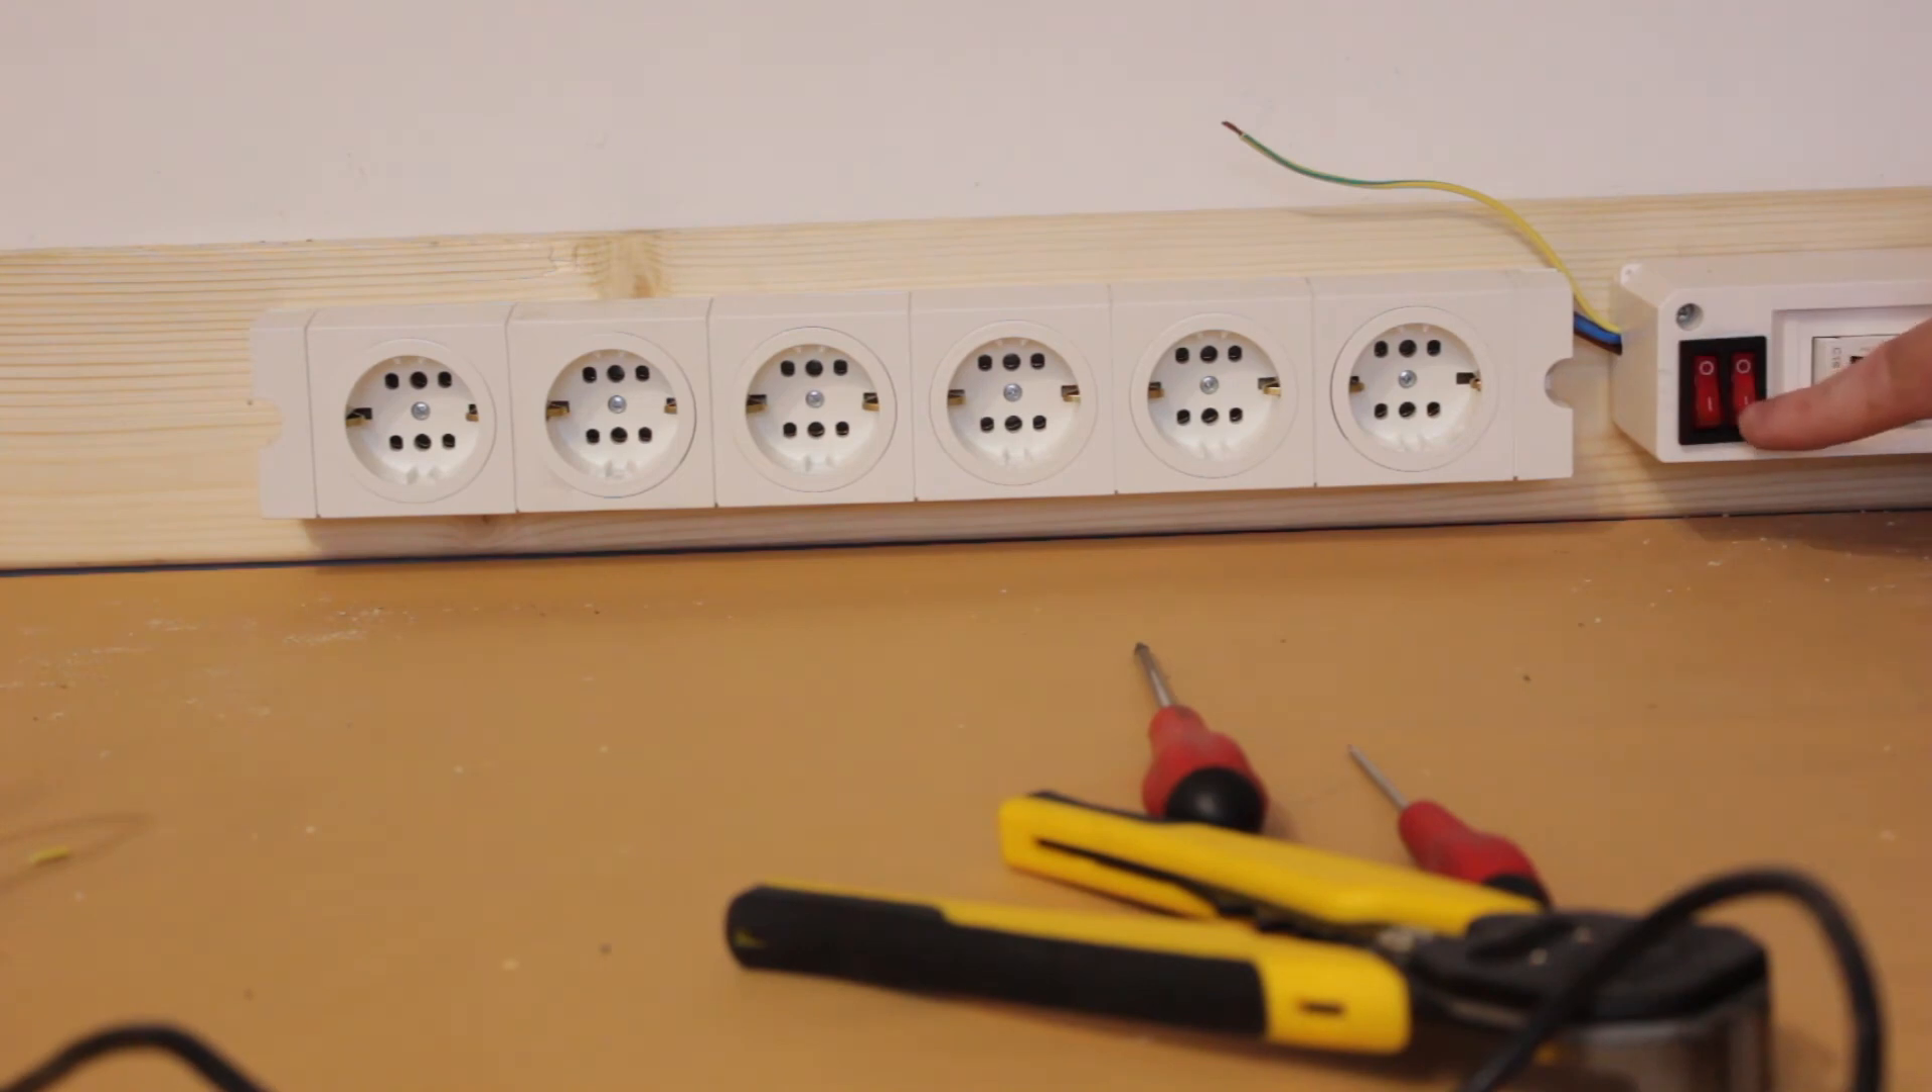That ground wire is intended to stick out and will be connected to something in part 3 of this build.